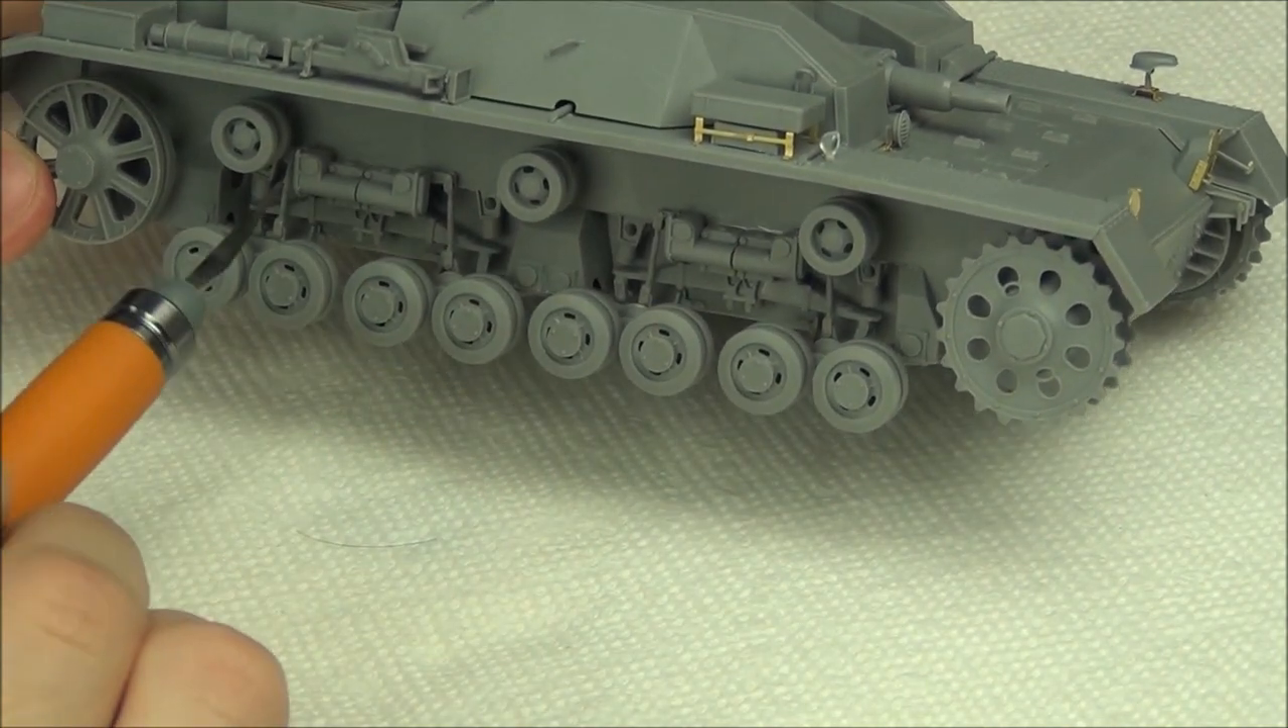So yeah, the wheels are all glued on but I don't really mind it.